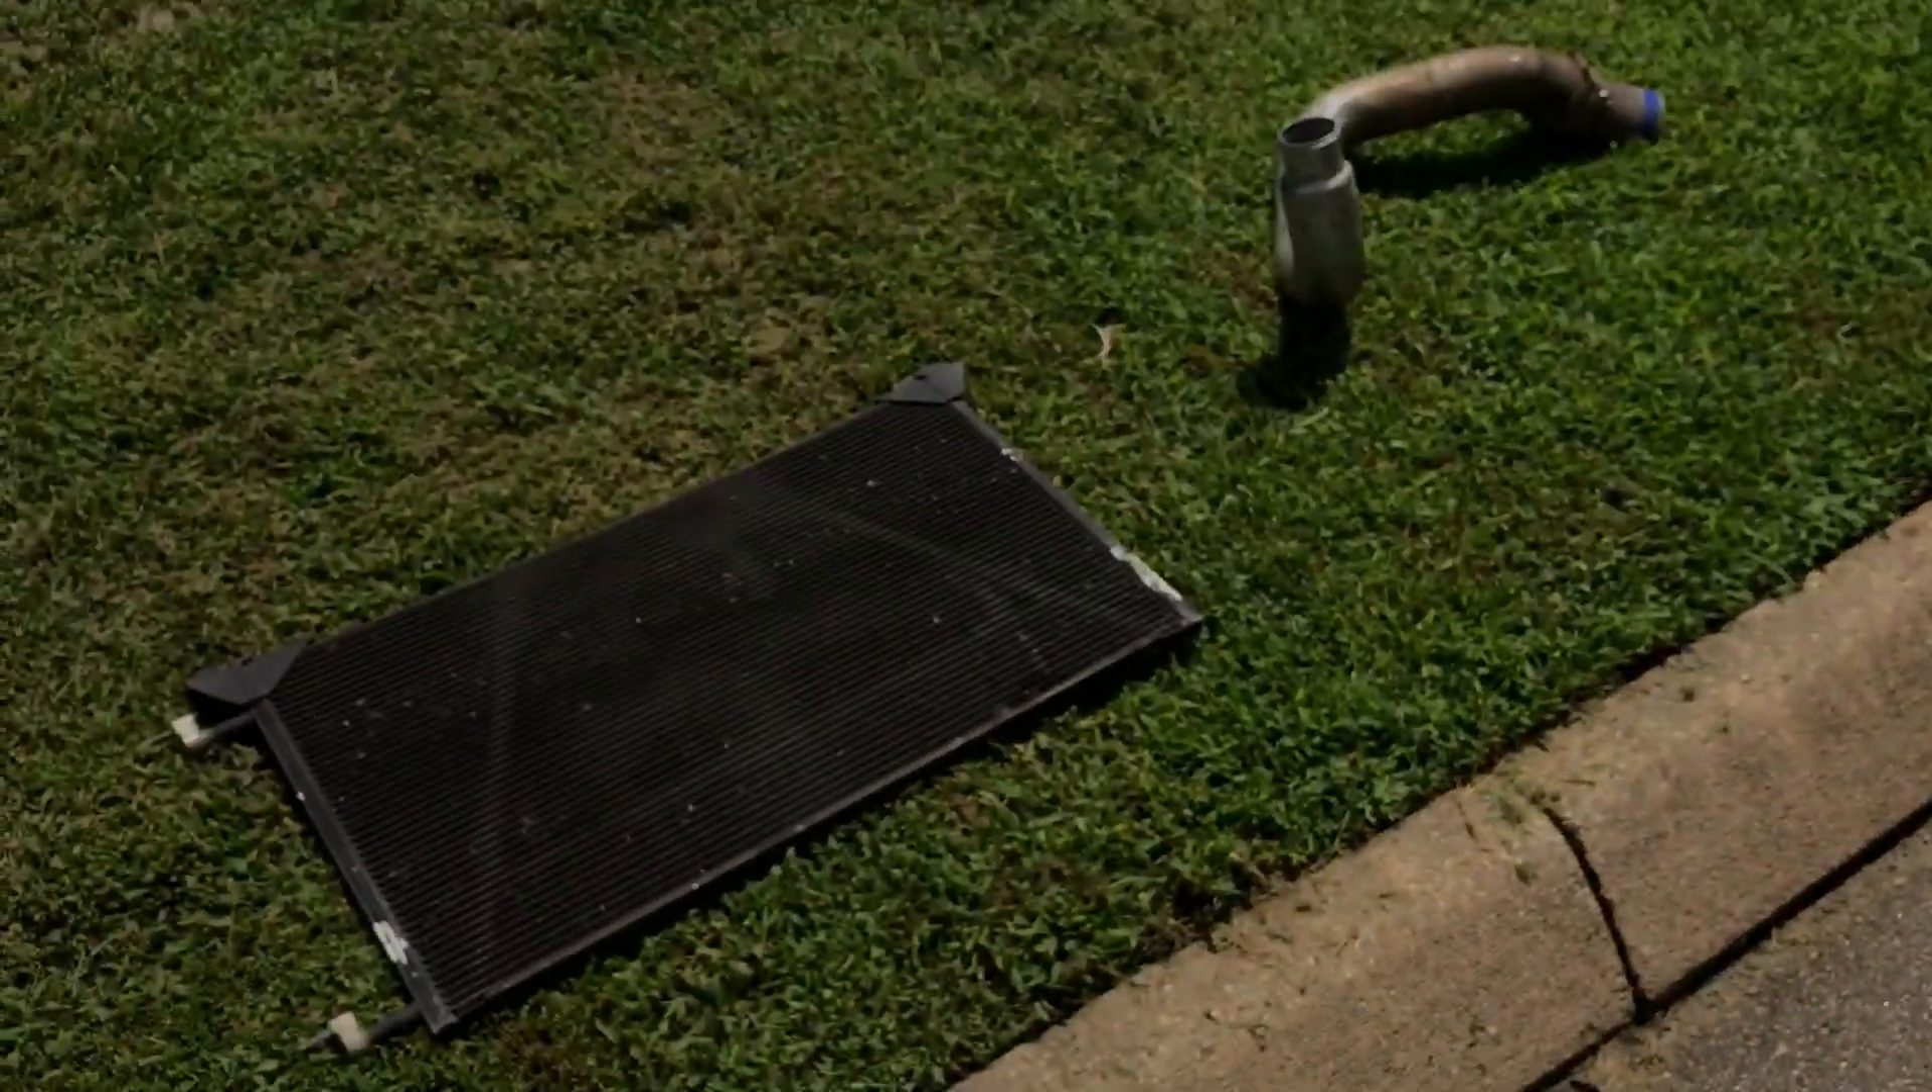All right so we got the AC condenser off.